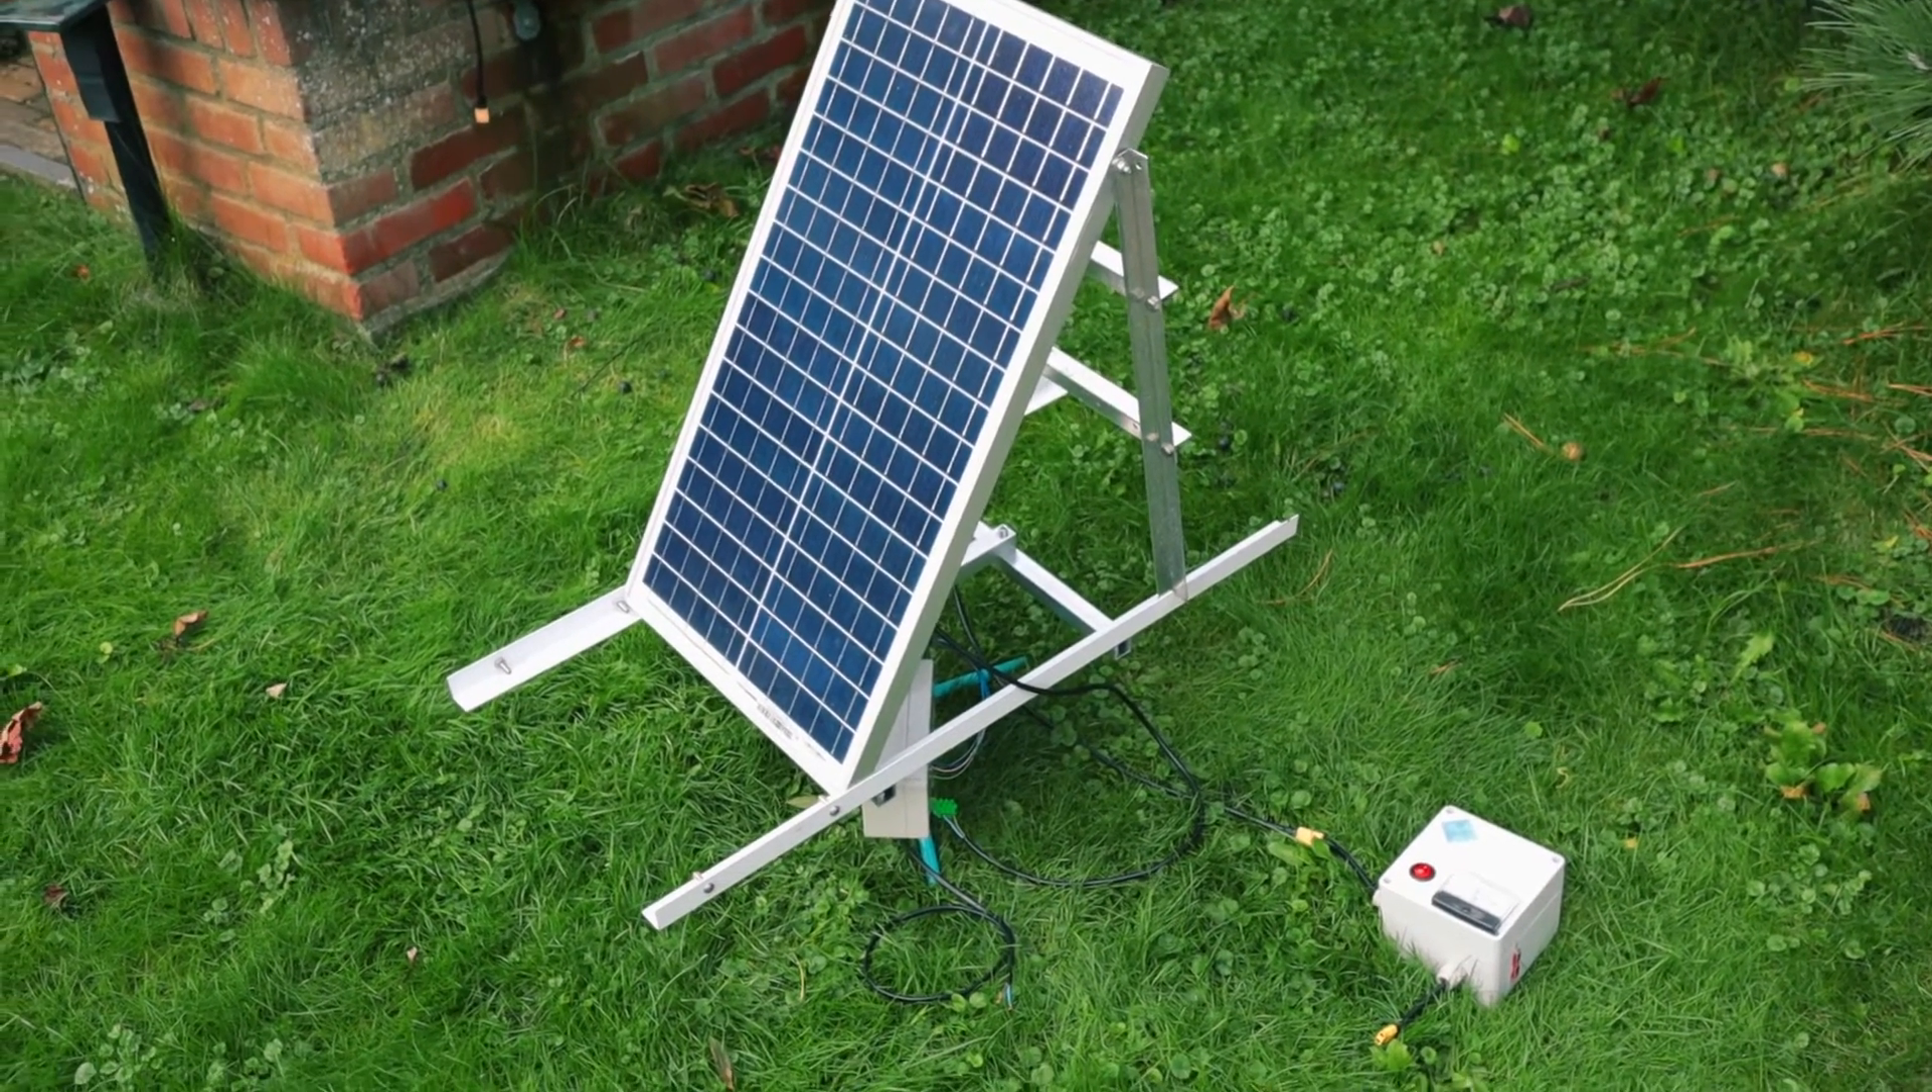I've installed the solar panel on top of the new rig that we just built.